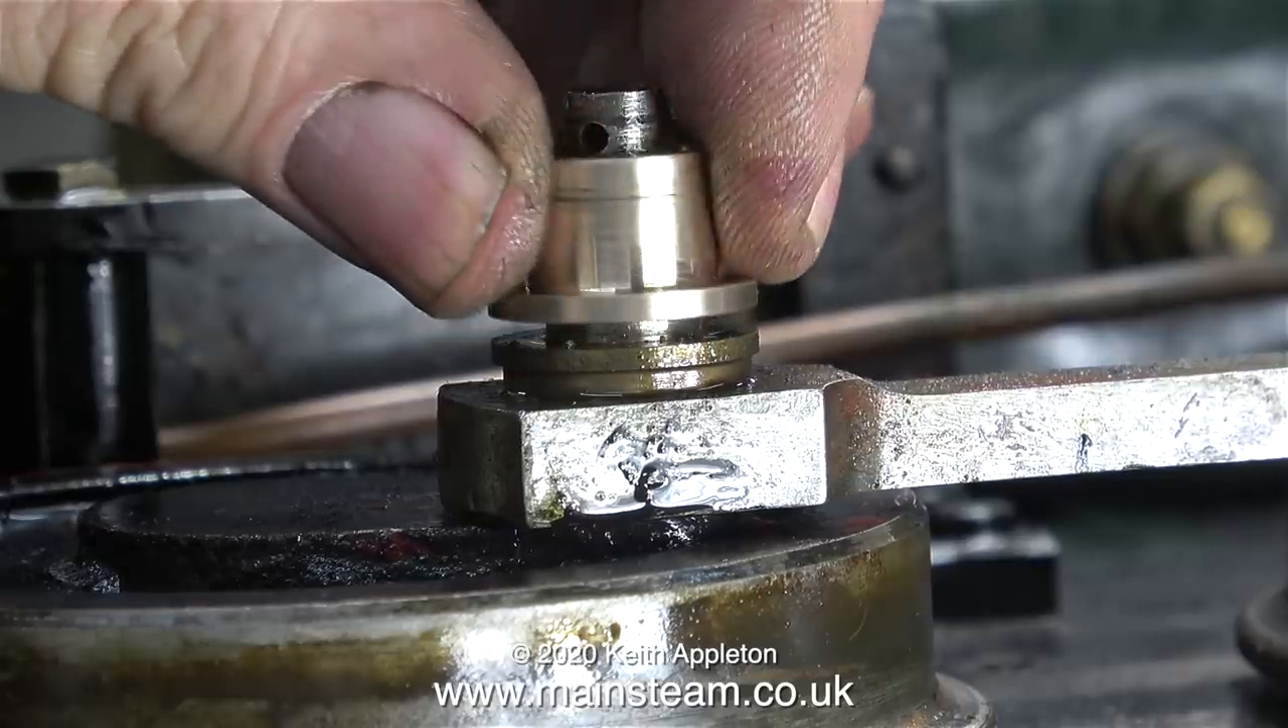Here's the finished bush in place on the crank pin.